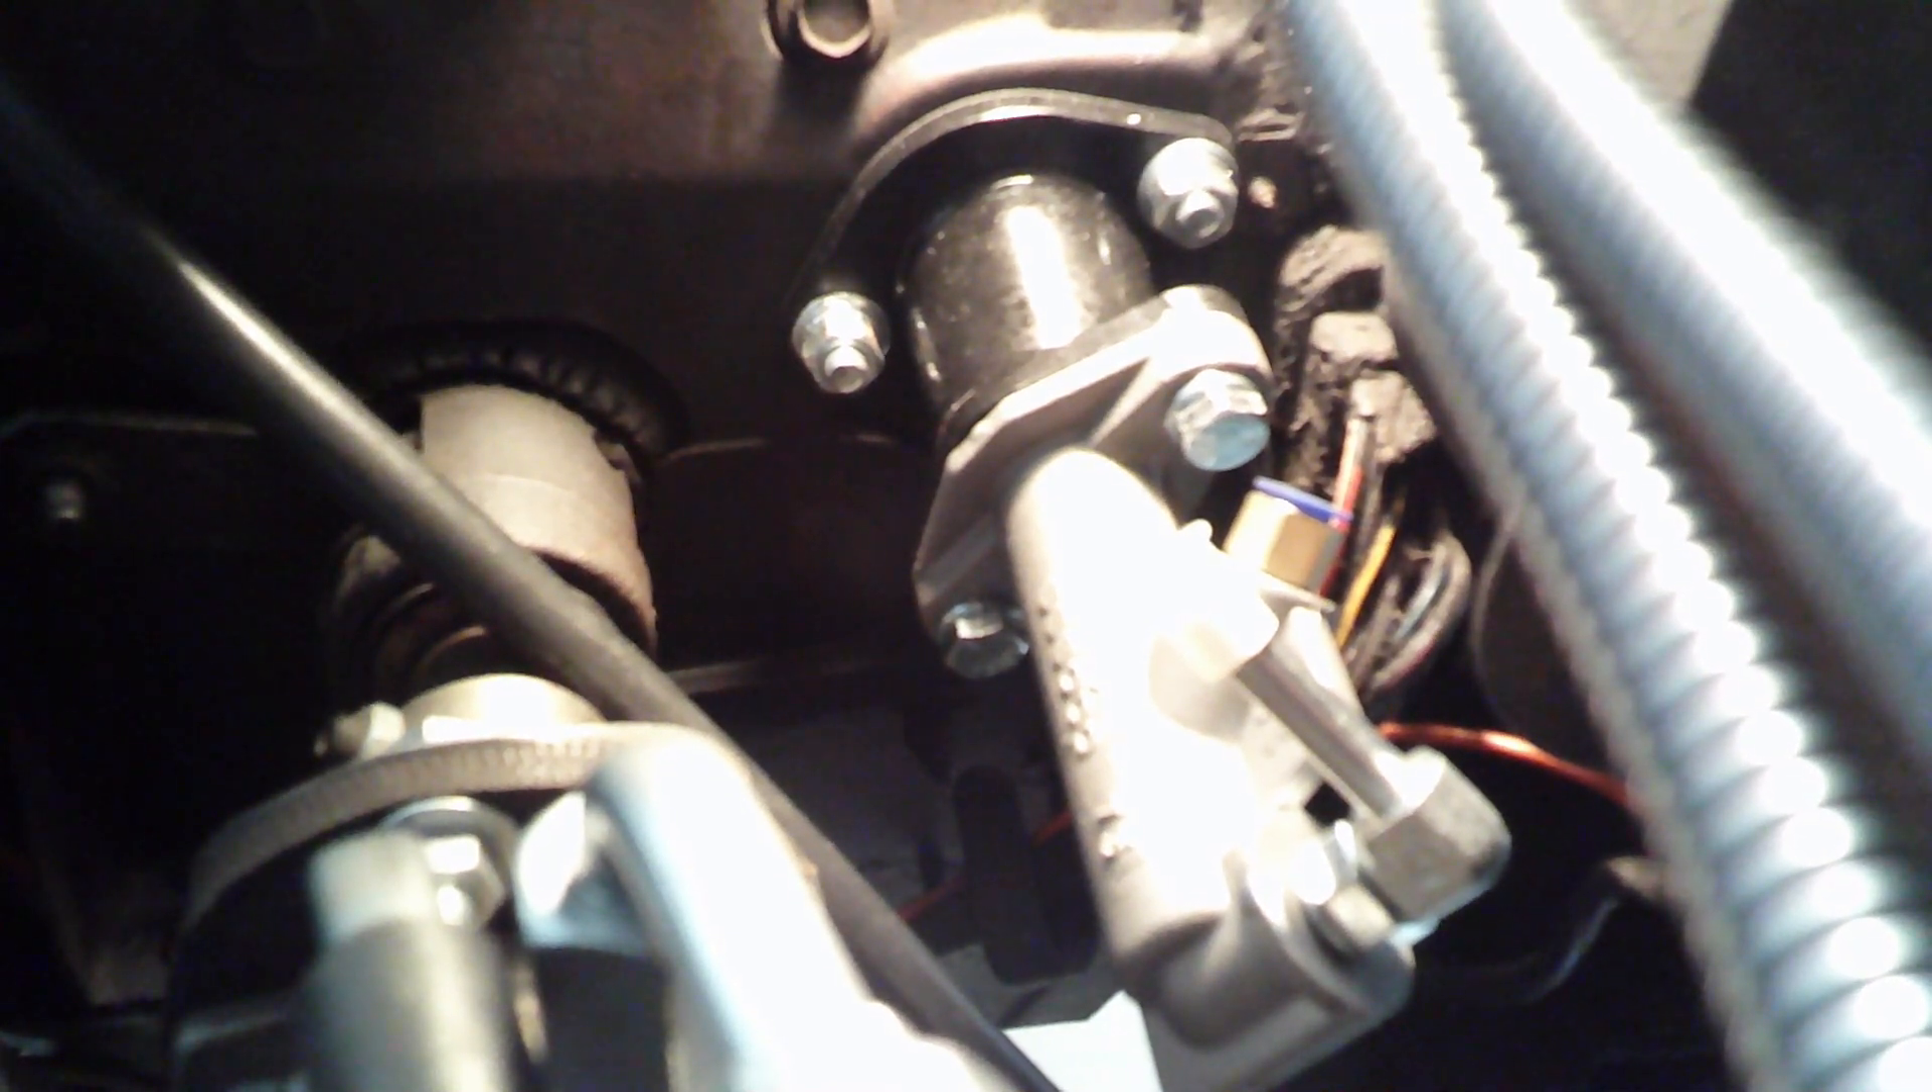So there's a finished installation of the clutch master cylinder, at least the mounting of the master cylinder to the firewall.